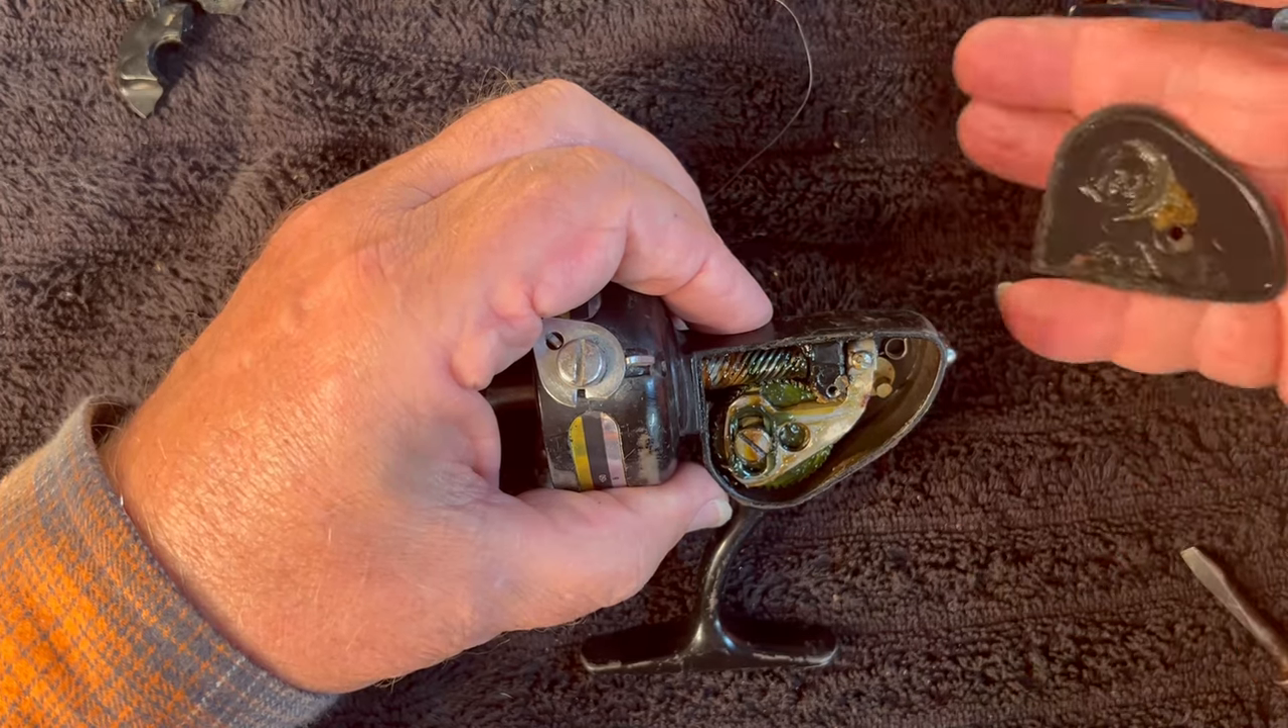So we've got the side cover off.